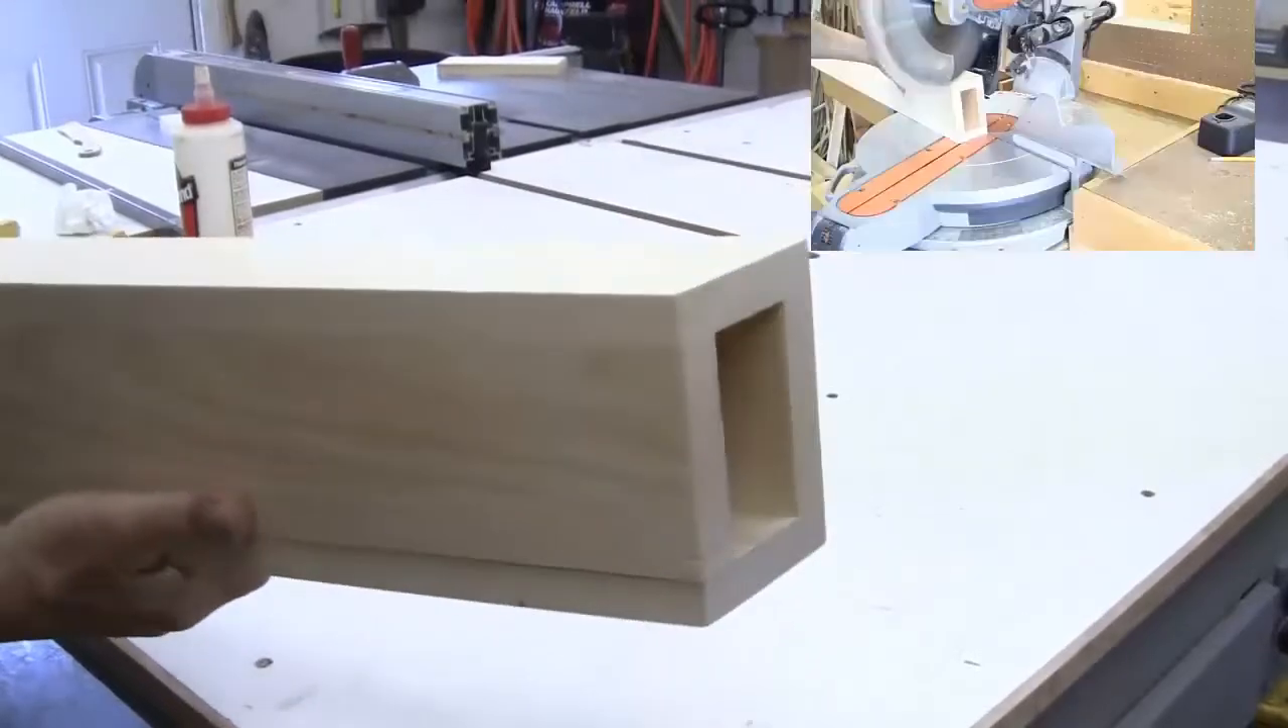I've completed the glue up and I've trimmed down this end here so that it's nice and flat.